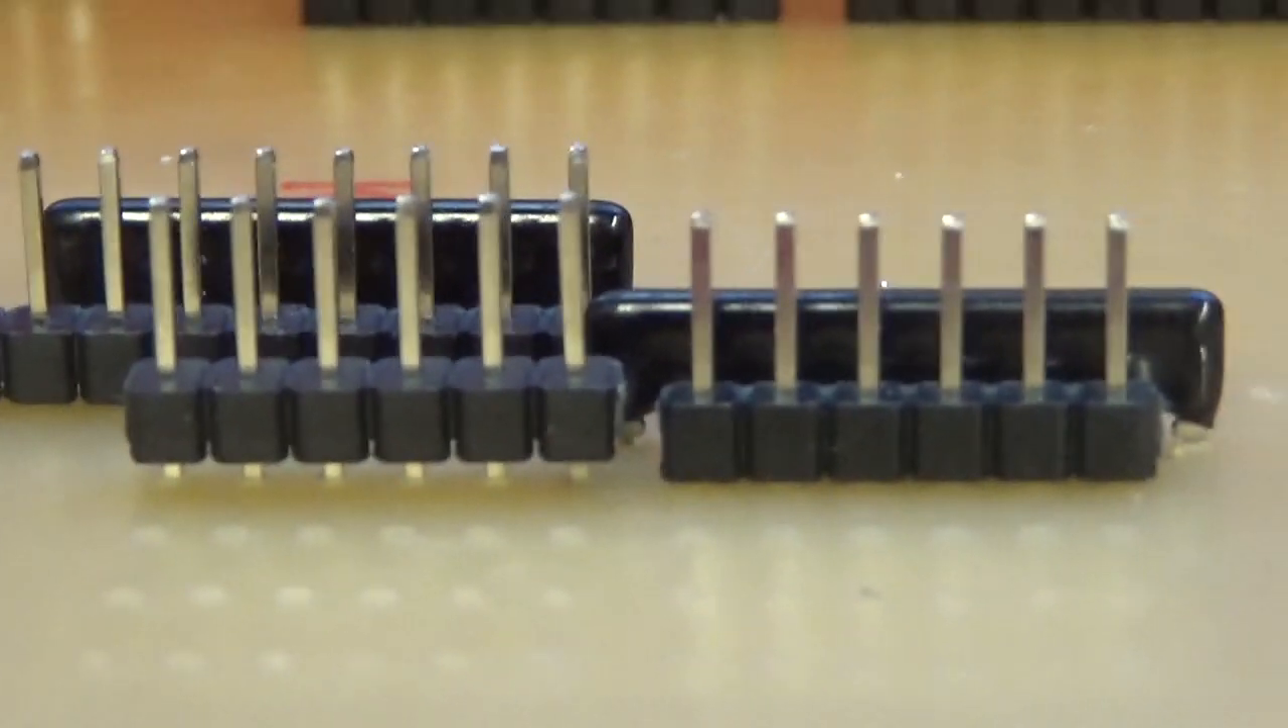If you look at this on the left hand side here it hasn't gone right down there's a little bit of a gap underneath.